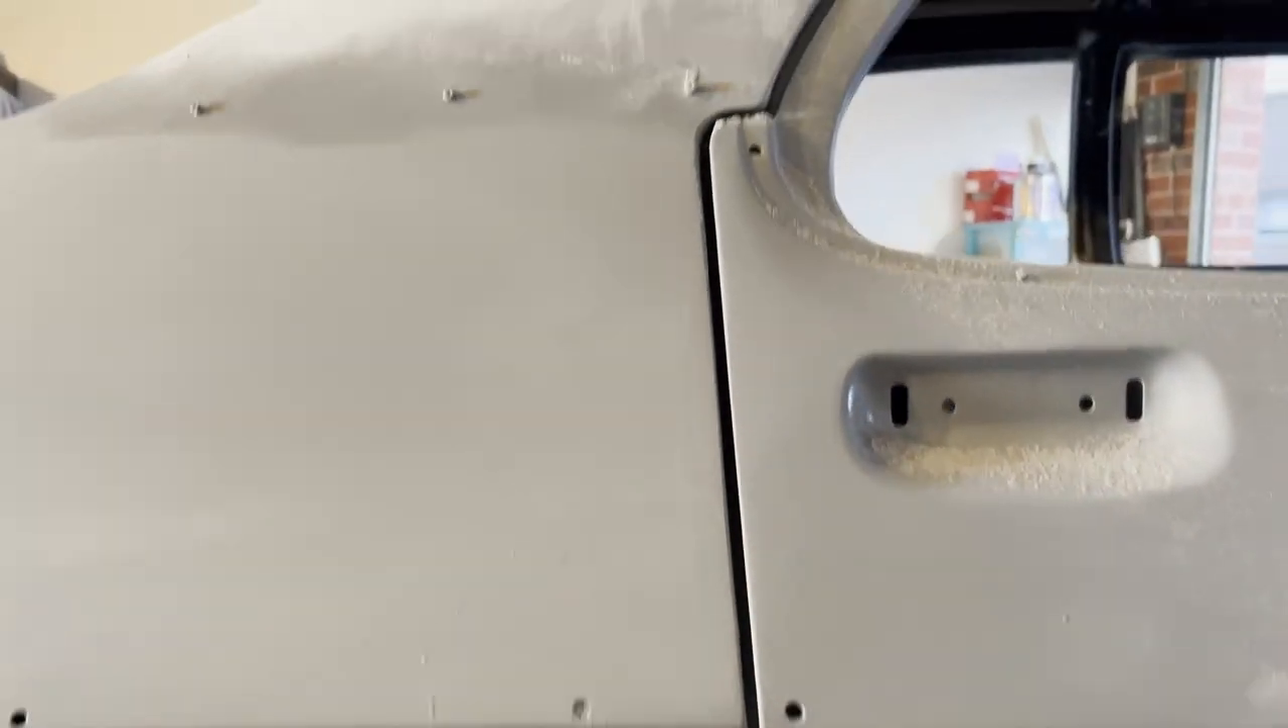Now, you see how we've got a nice gap all the way down? It's very consistent.